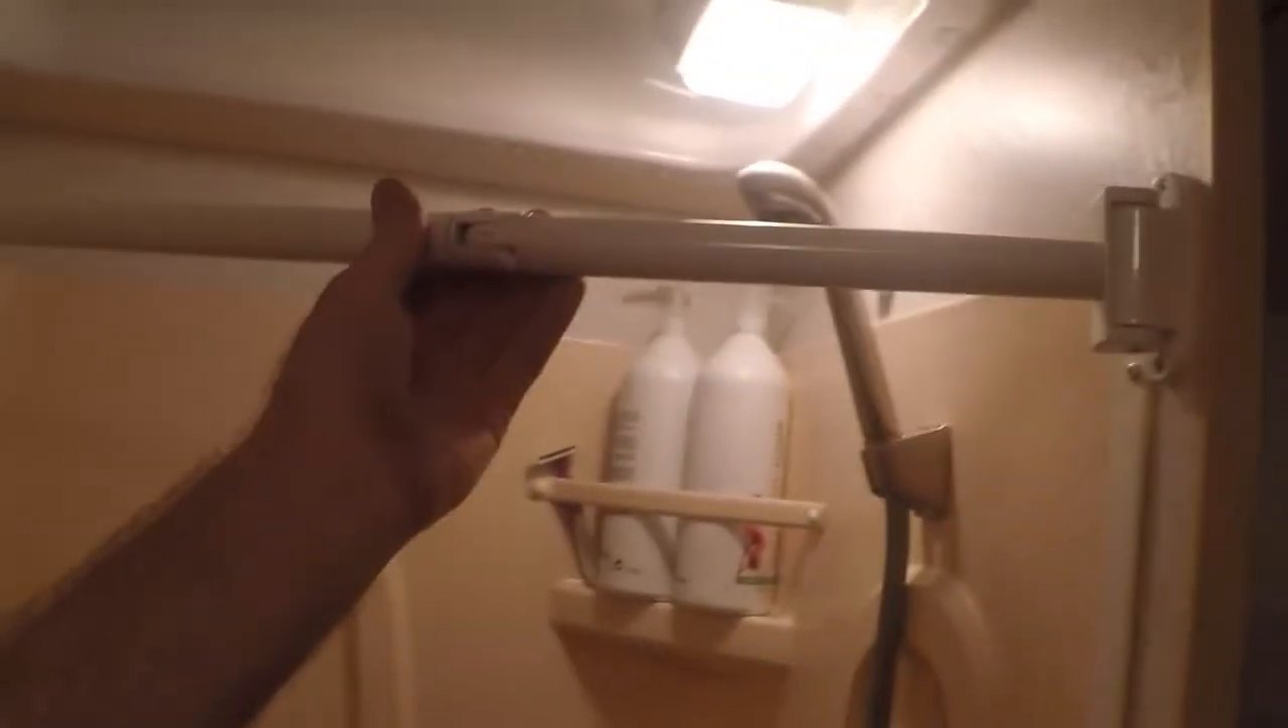Okay here's the rod installed I had to cut six inches out of it.